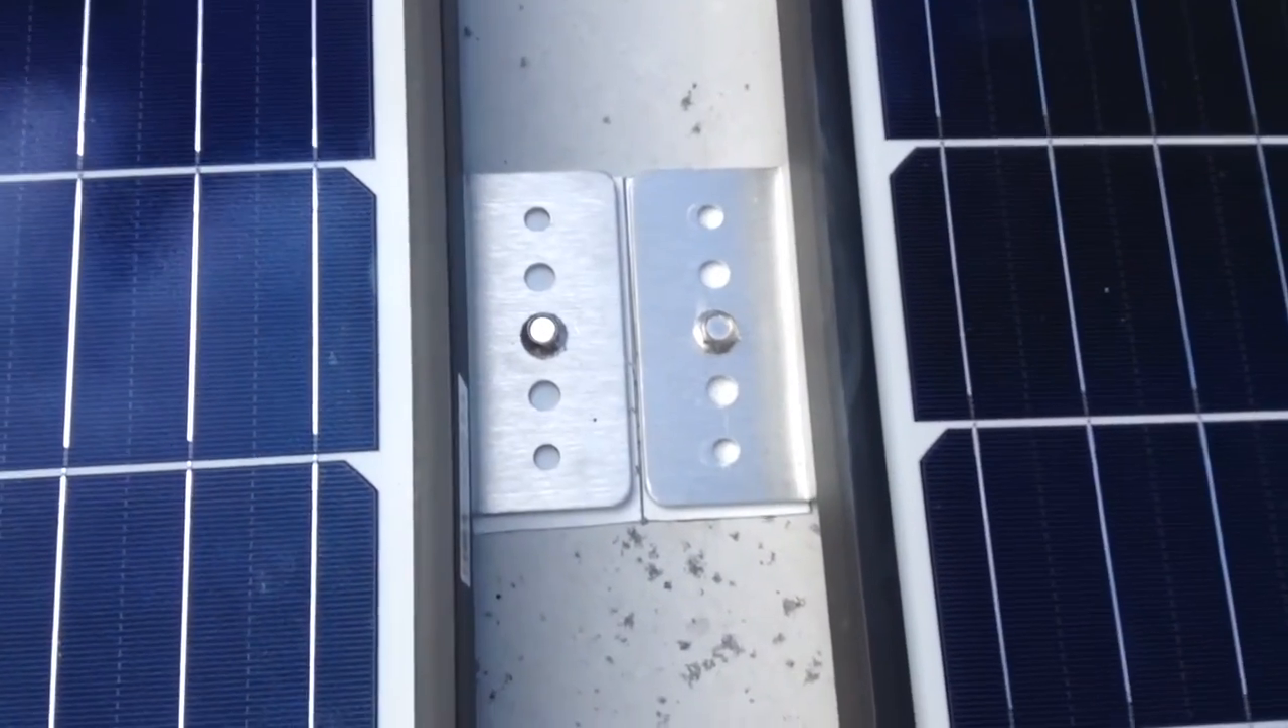Alright, so both panels are in place. And the bolts that accompany the well anchors have been placed.